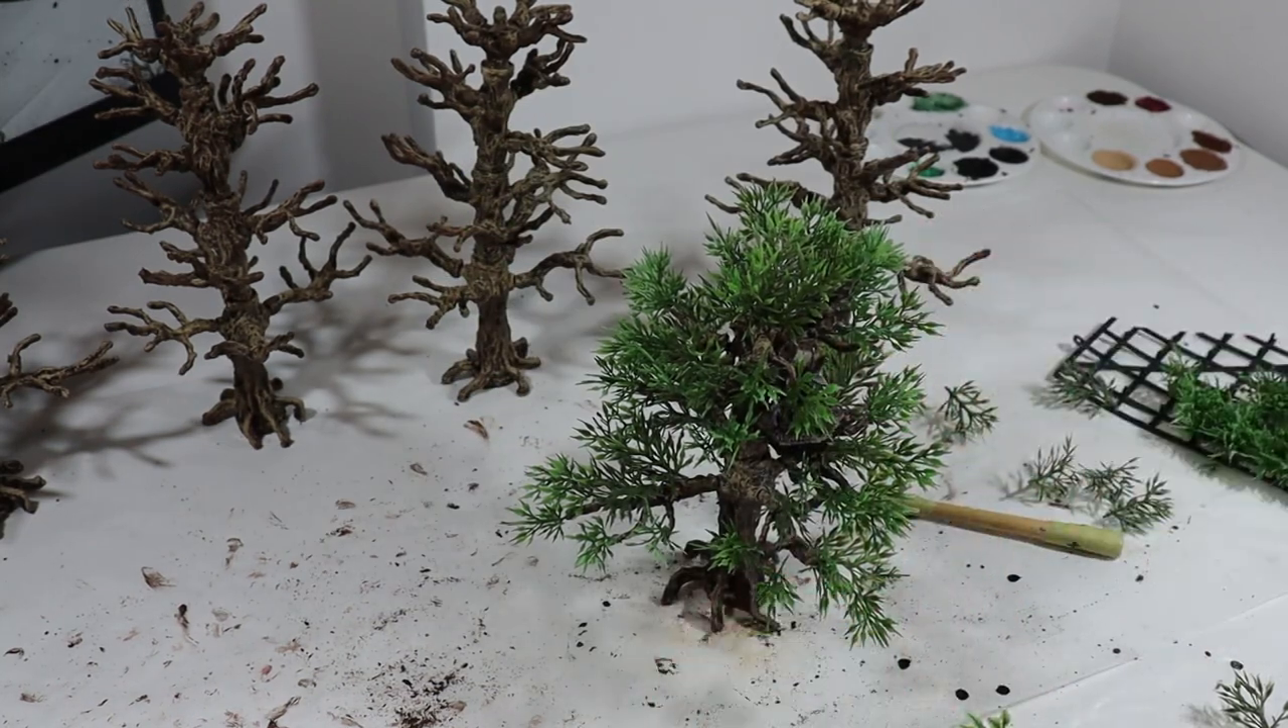Here's what a standard tree looks like once all of the foliage is added.